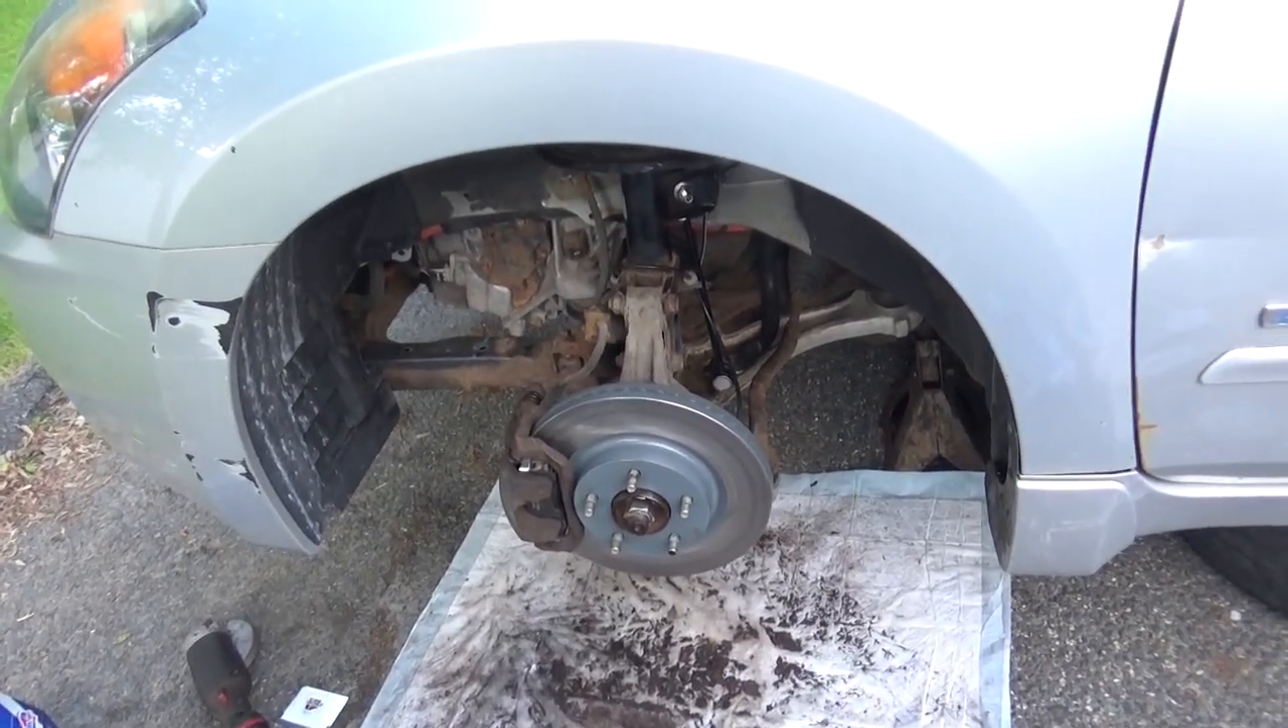Now all we gotta do is just put the wheel back on.